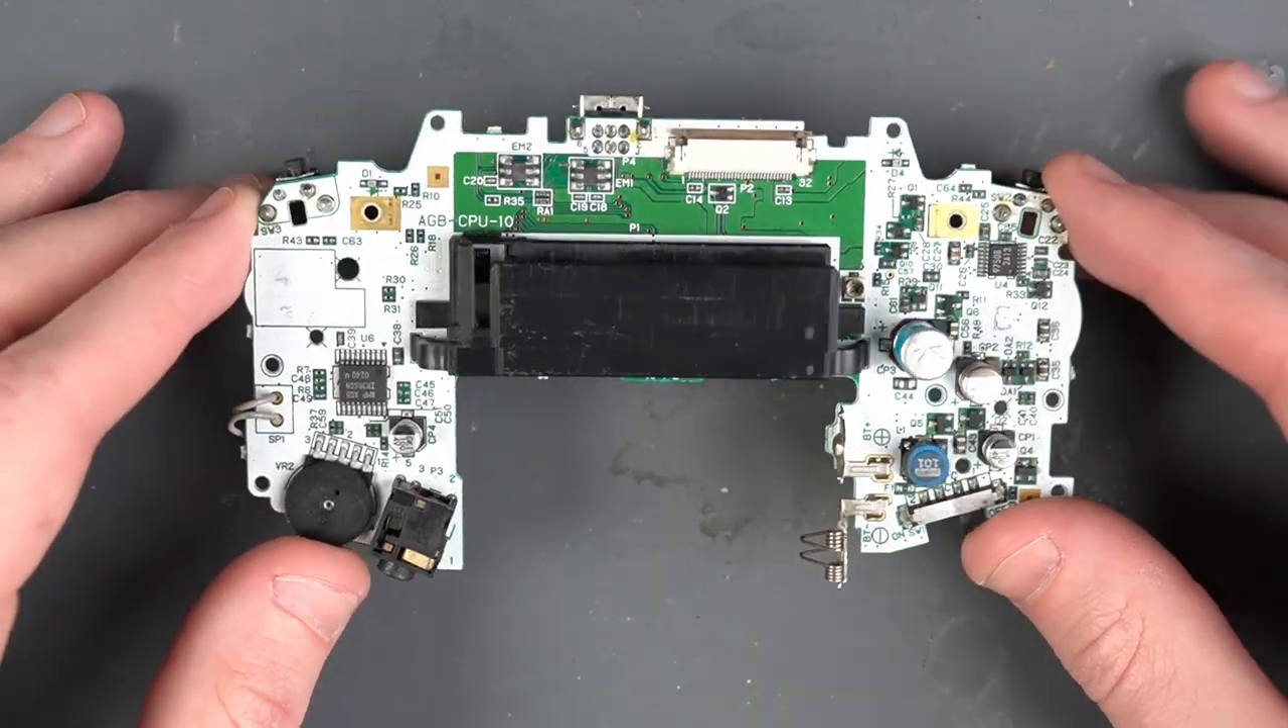All right we took the board out of the case.